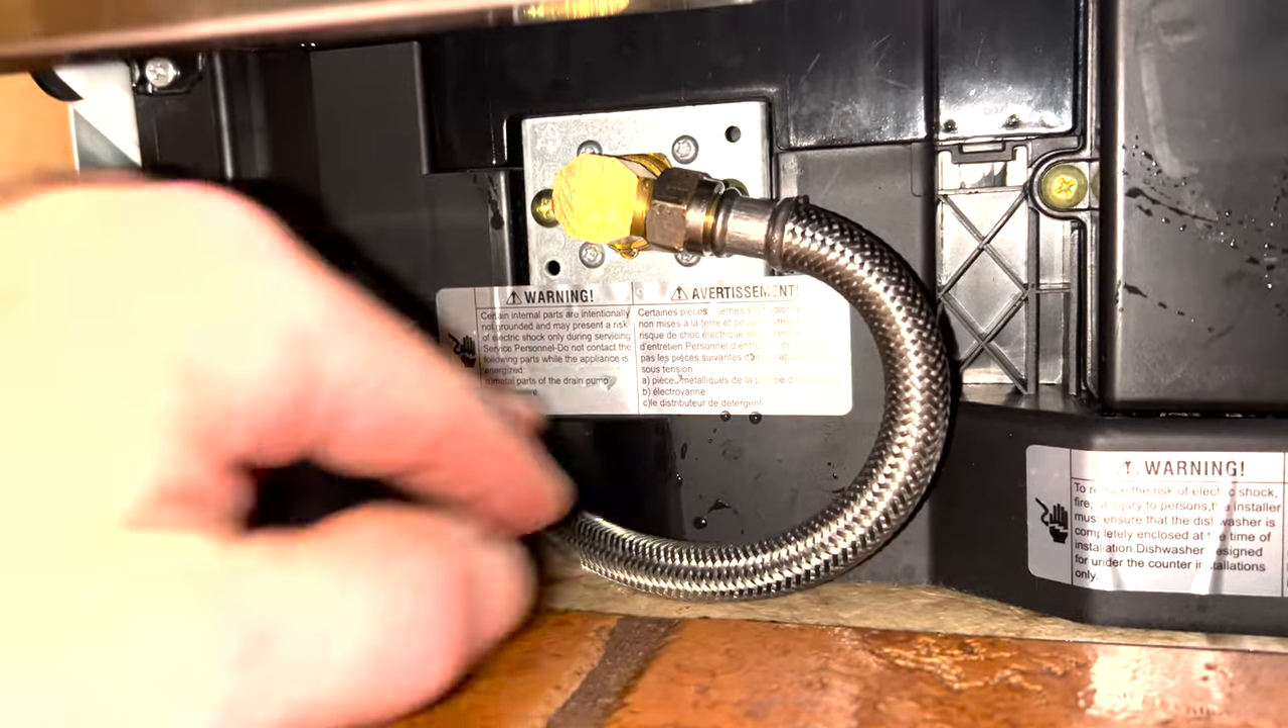I've got the fill line connected there. This is all tightened up. On this brass piece that goes into the machine, make sure you put thread tape on there so it doesn't leak later.